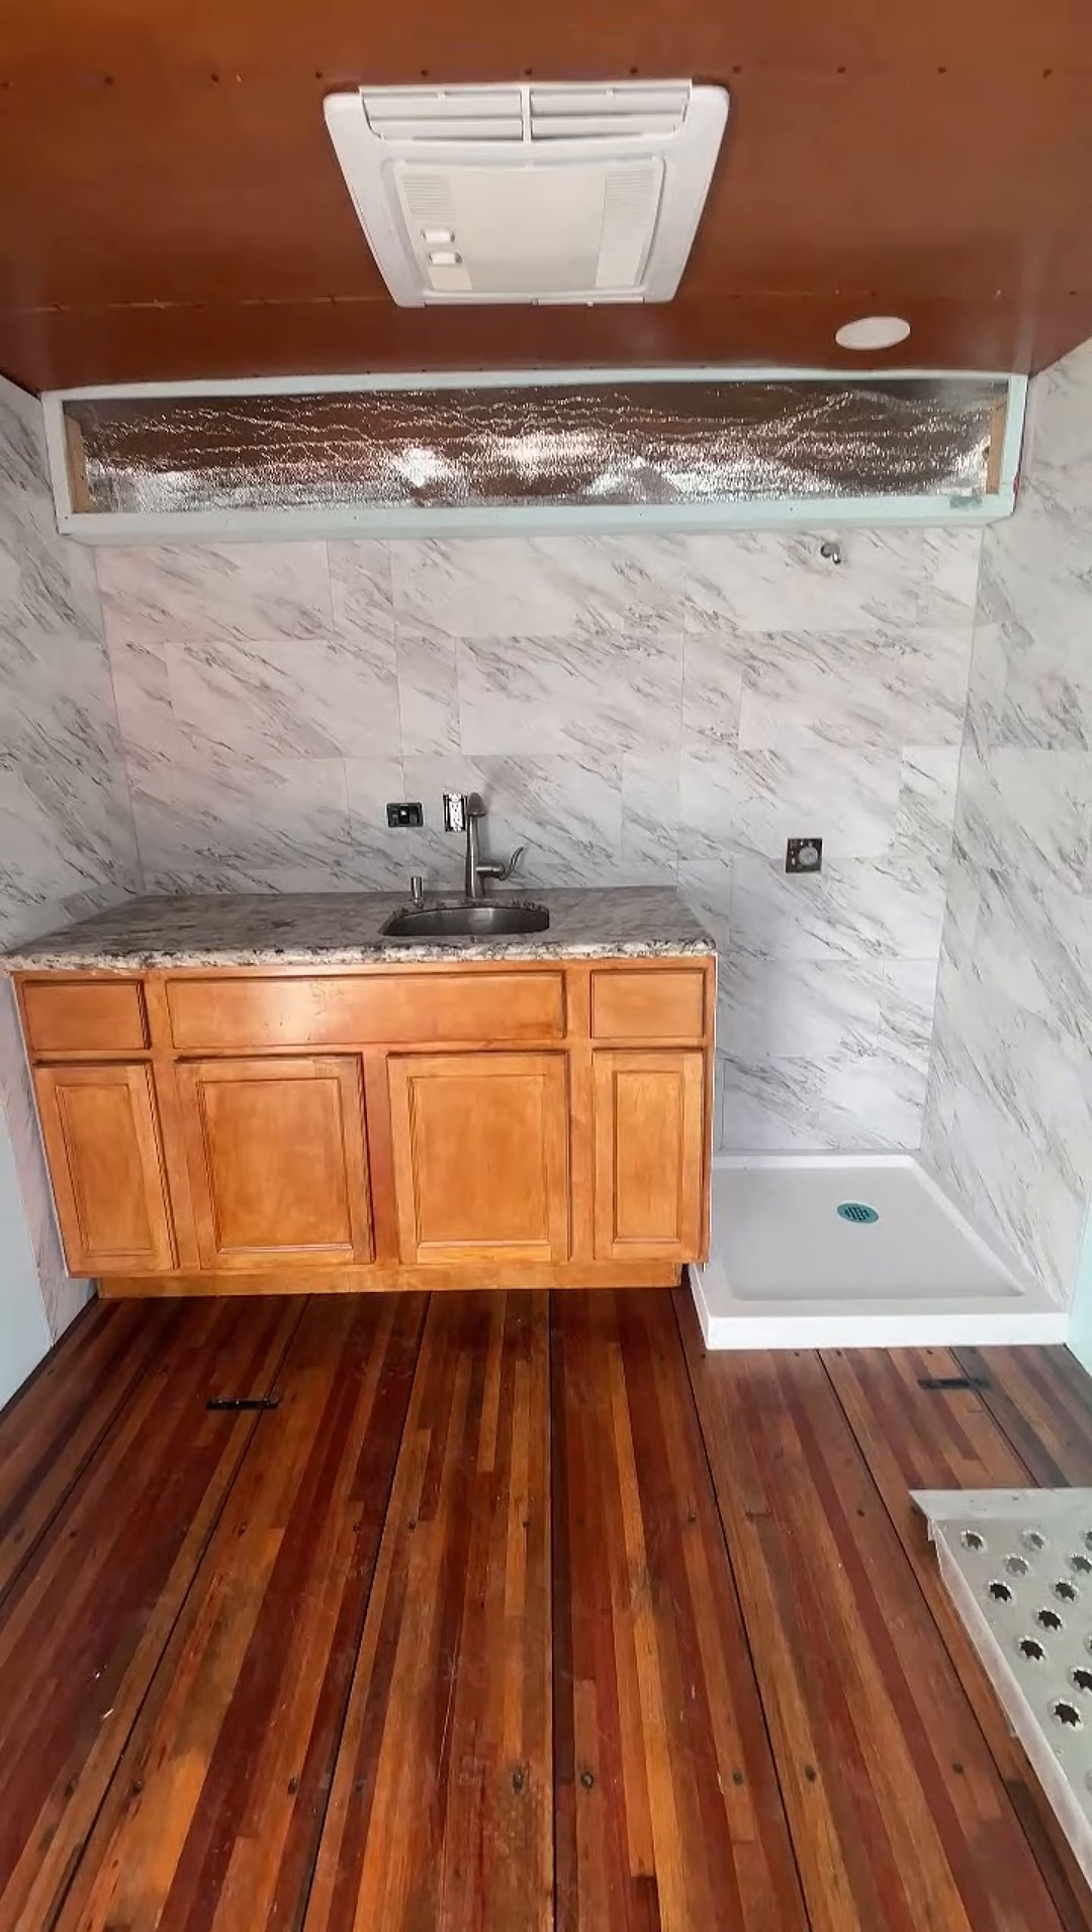I put the cabinet in with the granite countertop and peel and stick tiles.